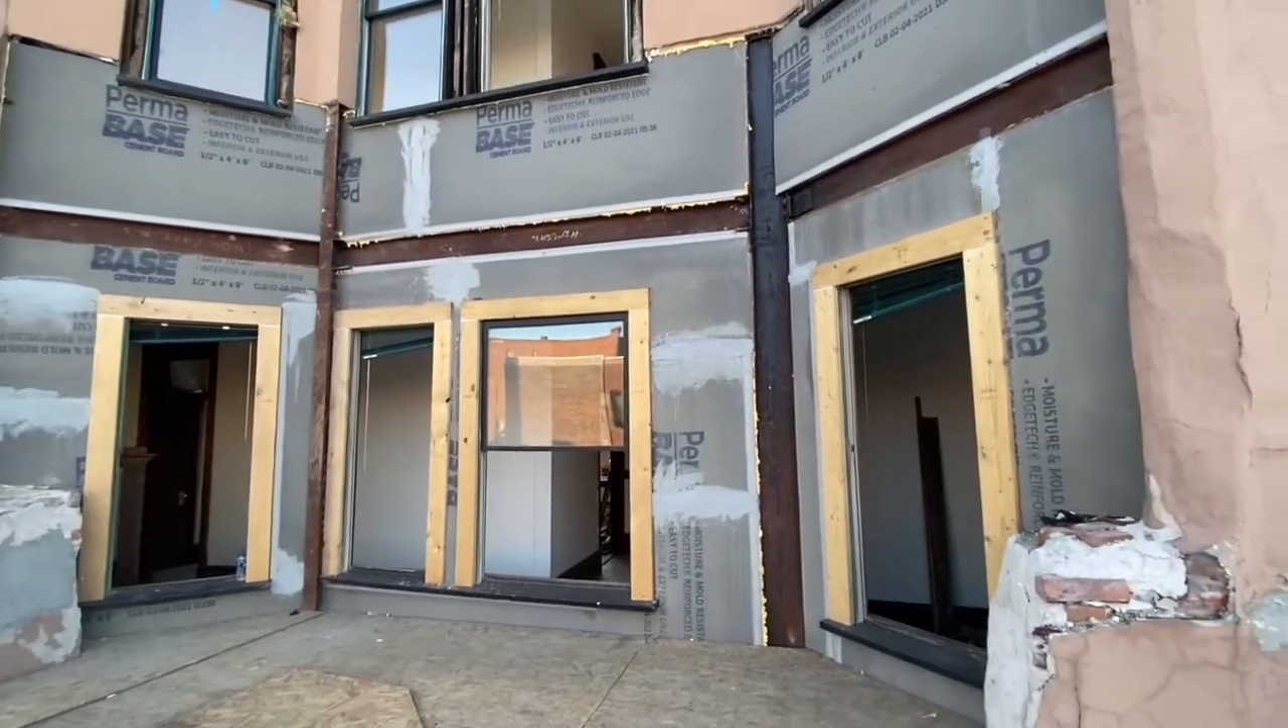Over here at the Kenwood on the south window well or window alcove as you can see we have the concrete board installed the seams taped and mudded.